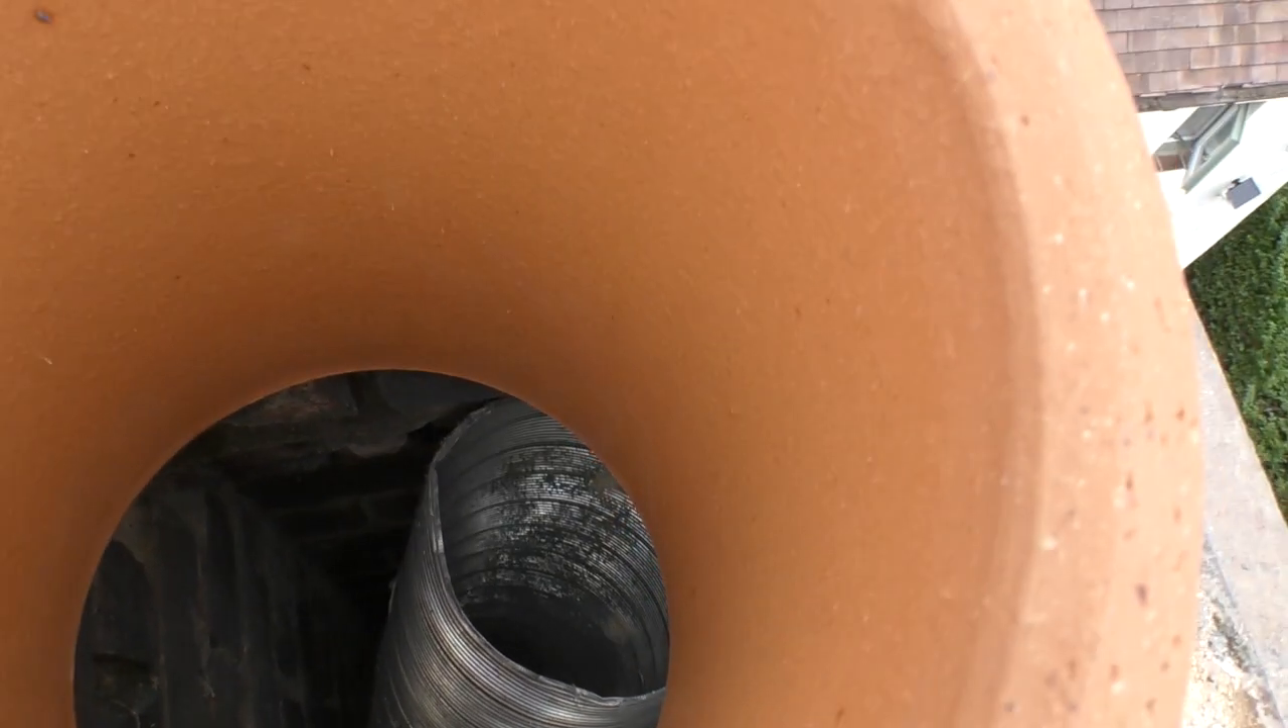You can see the old liner in there which never actually connected with a chimney pot.